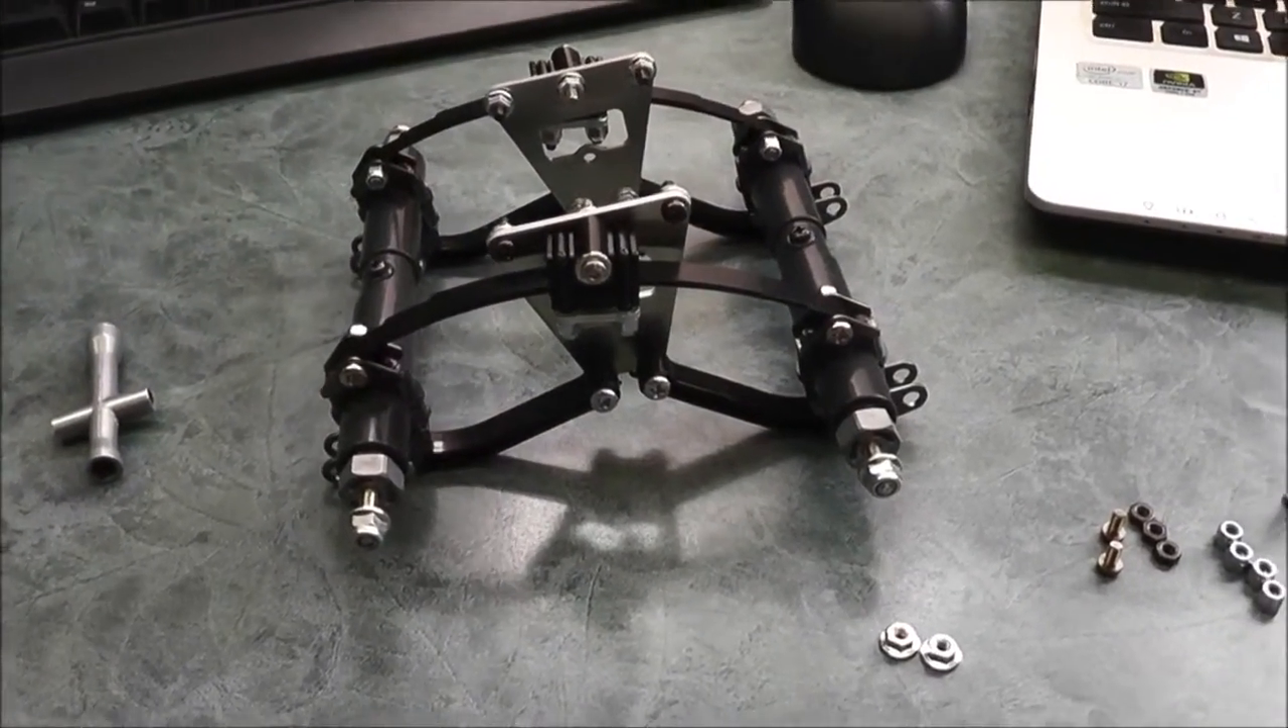All righty suspension is mocked up and you can see here I have all the screws in just so you can see where they are when it's up on the on the truck.